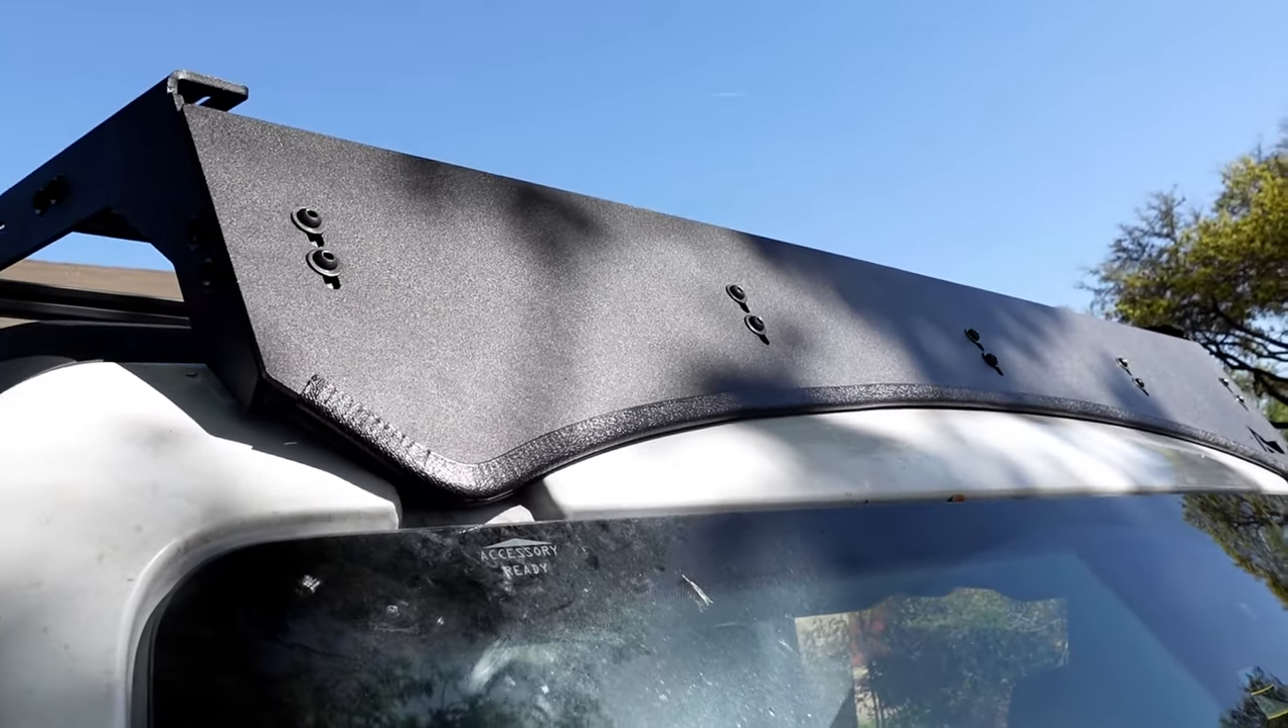All right, so the roof rack is in place.